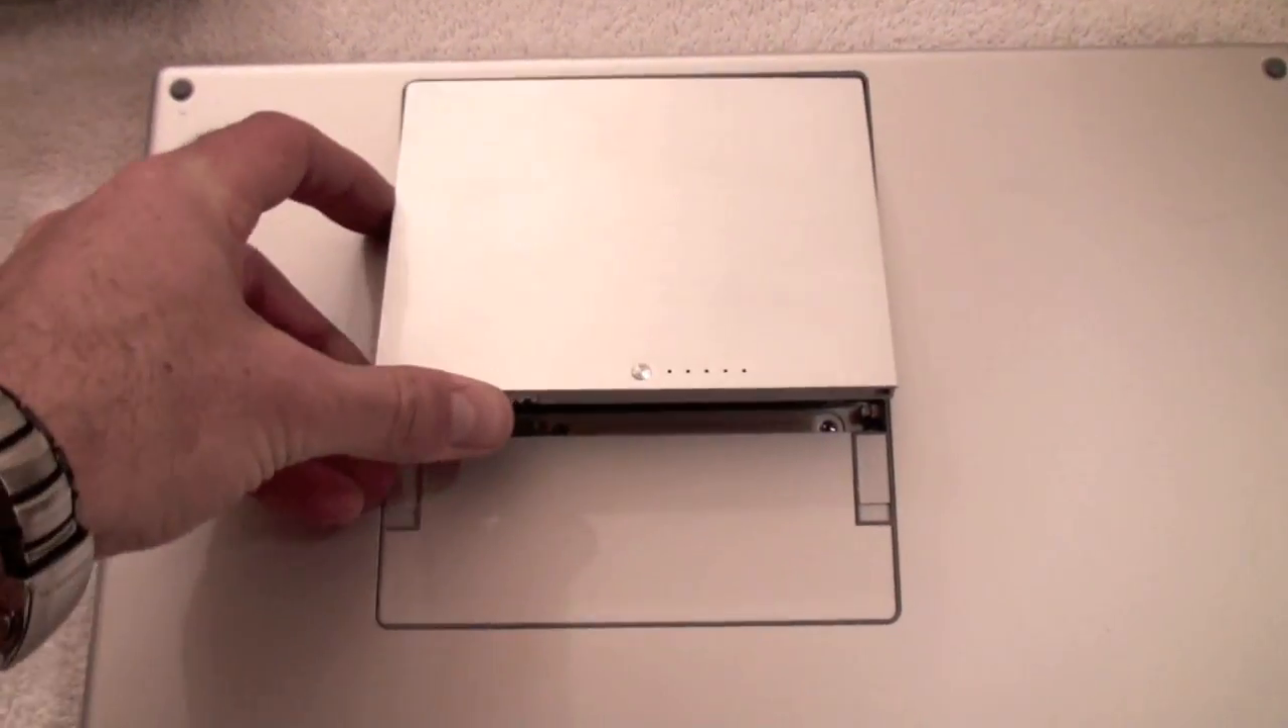And all that's left is to pop in the battery and fire it up to see how everything works.